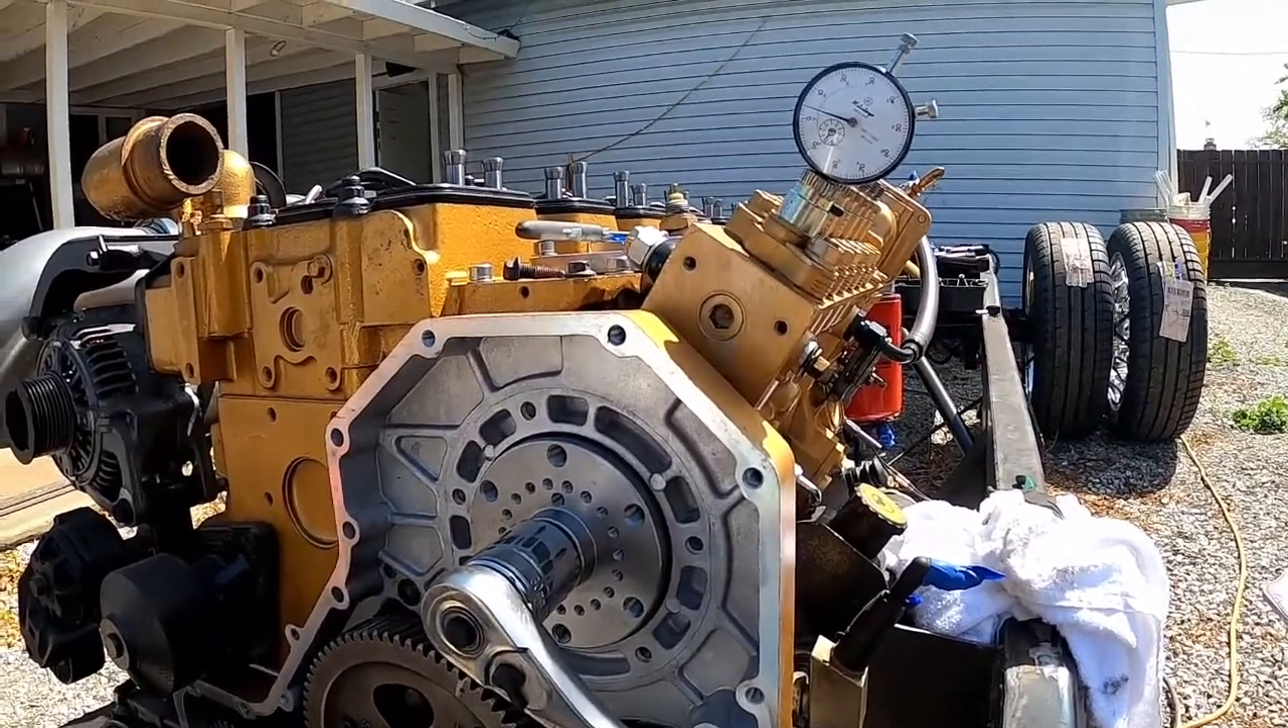All right well I've got the dial gauge inserted into the P pump here and I'm still trying to fully grasp exactly what's going on with it.